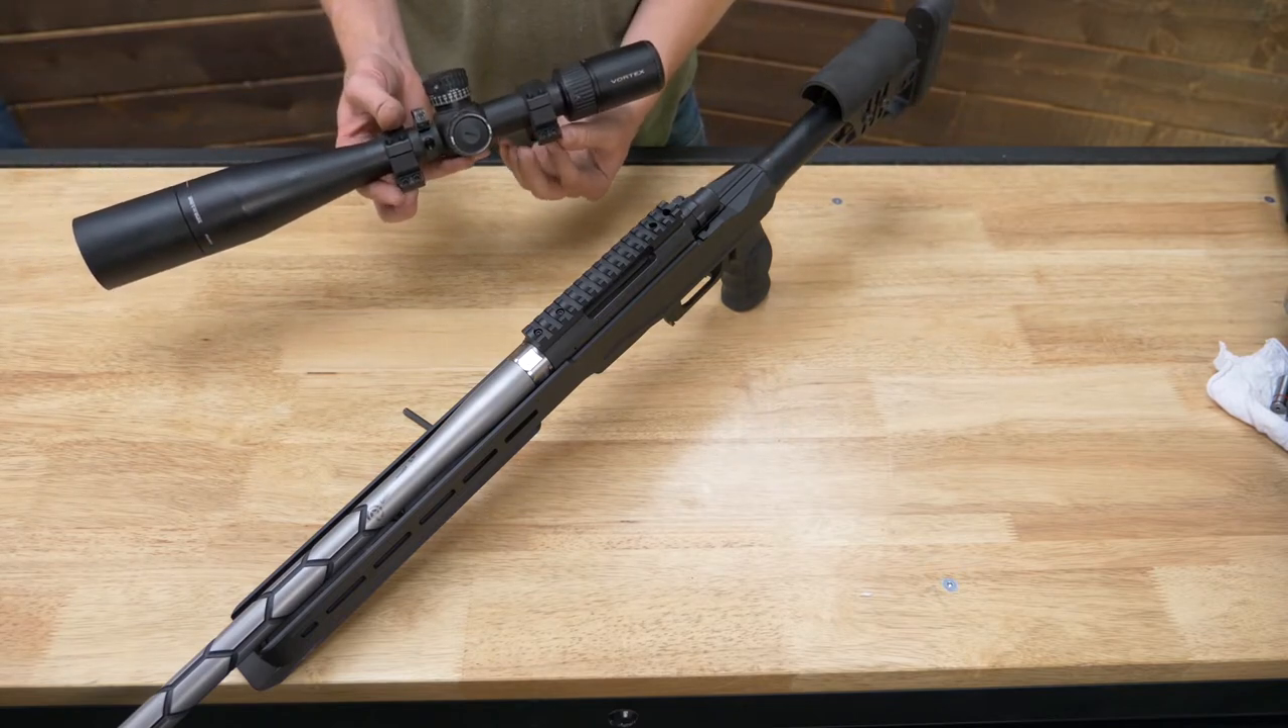We've got our barreled action into the chassis.